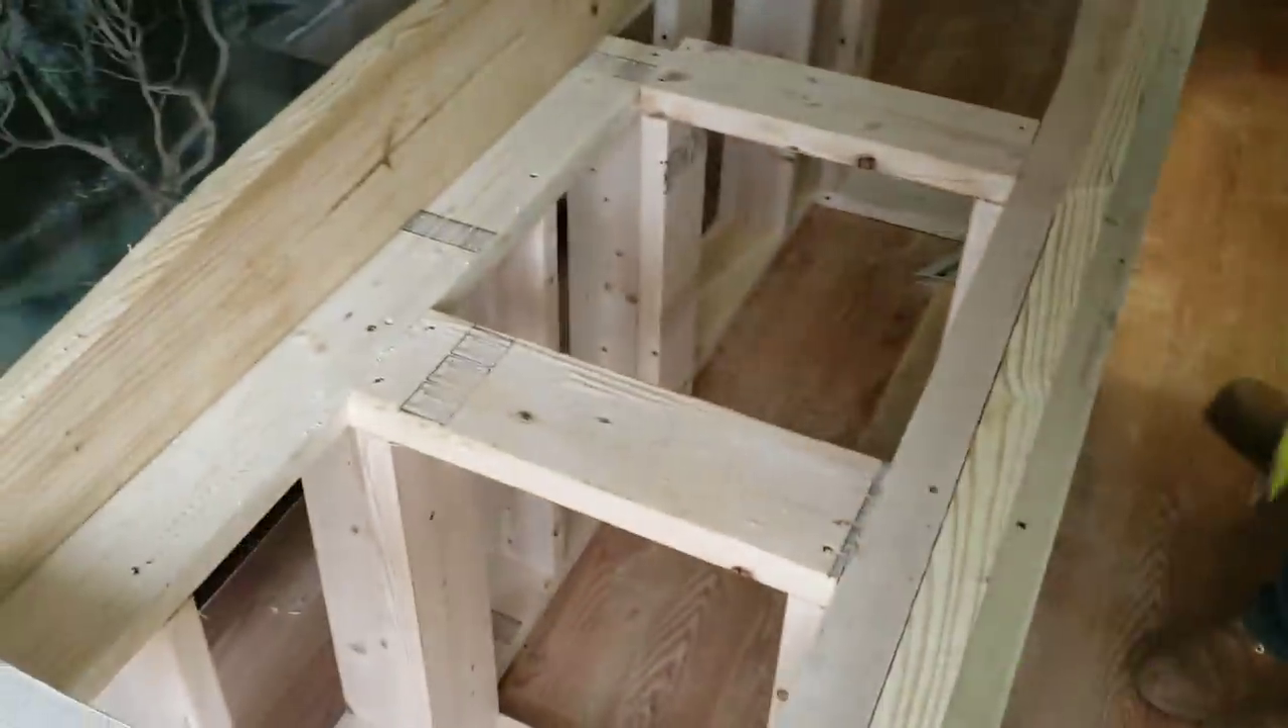So we got the 2x4s in place just to hold the structure.